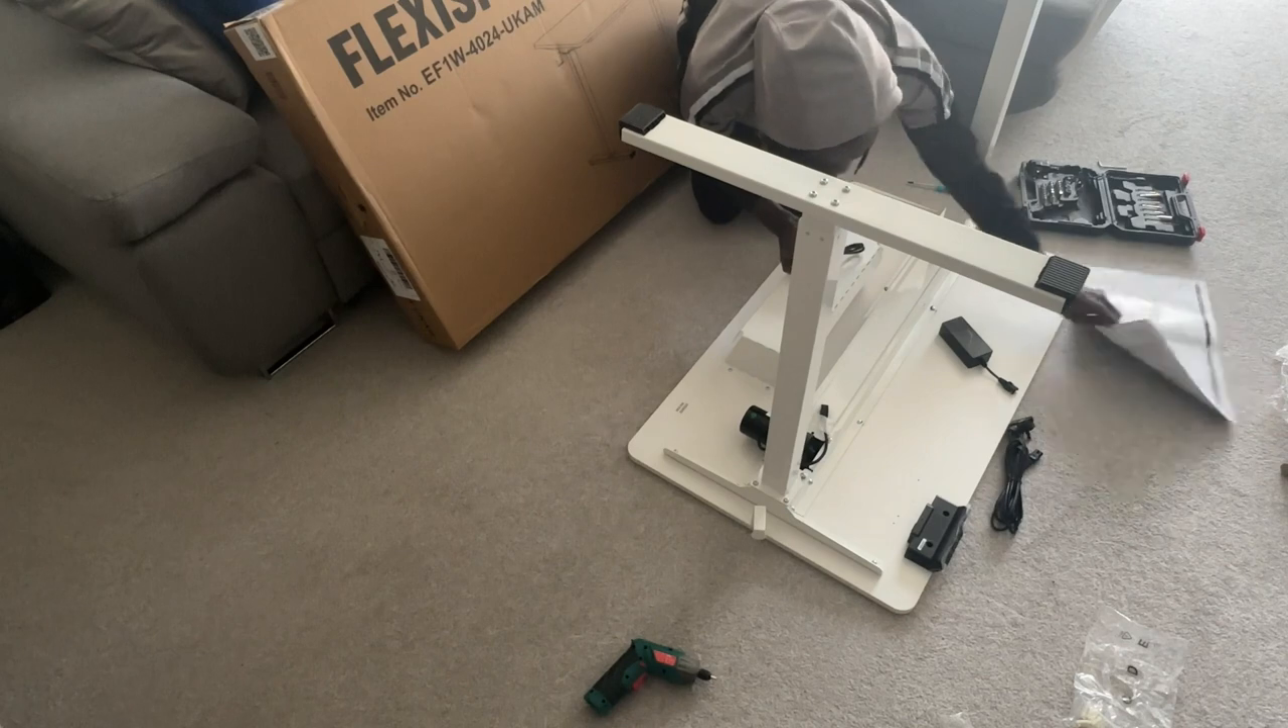So now that is literally the whole desk it's done the only thing left now is to connect the electronic elements.